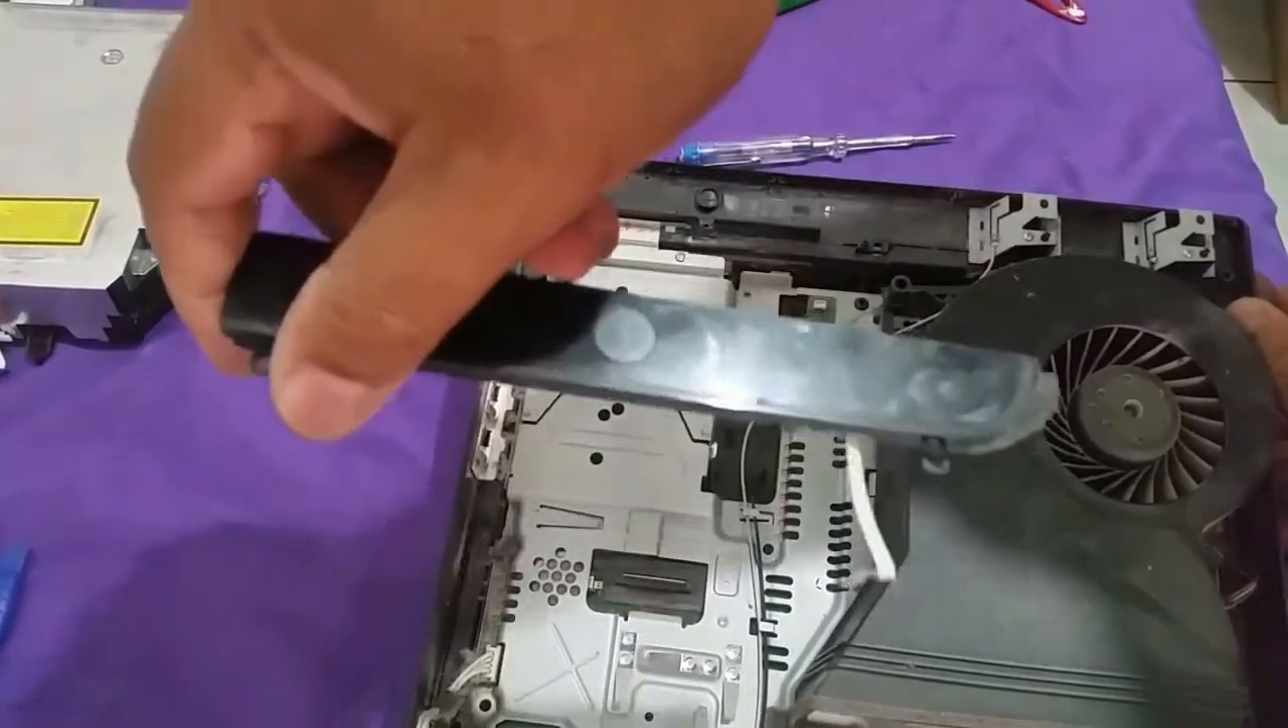Aqui ó o painelzinho já tá solto.